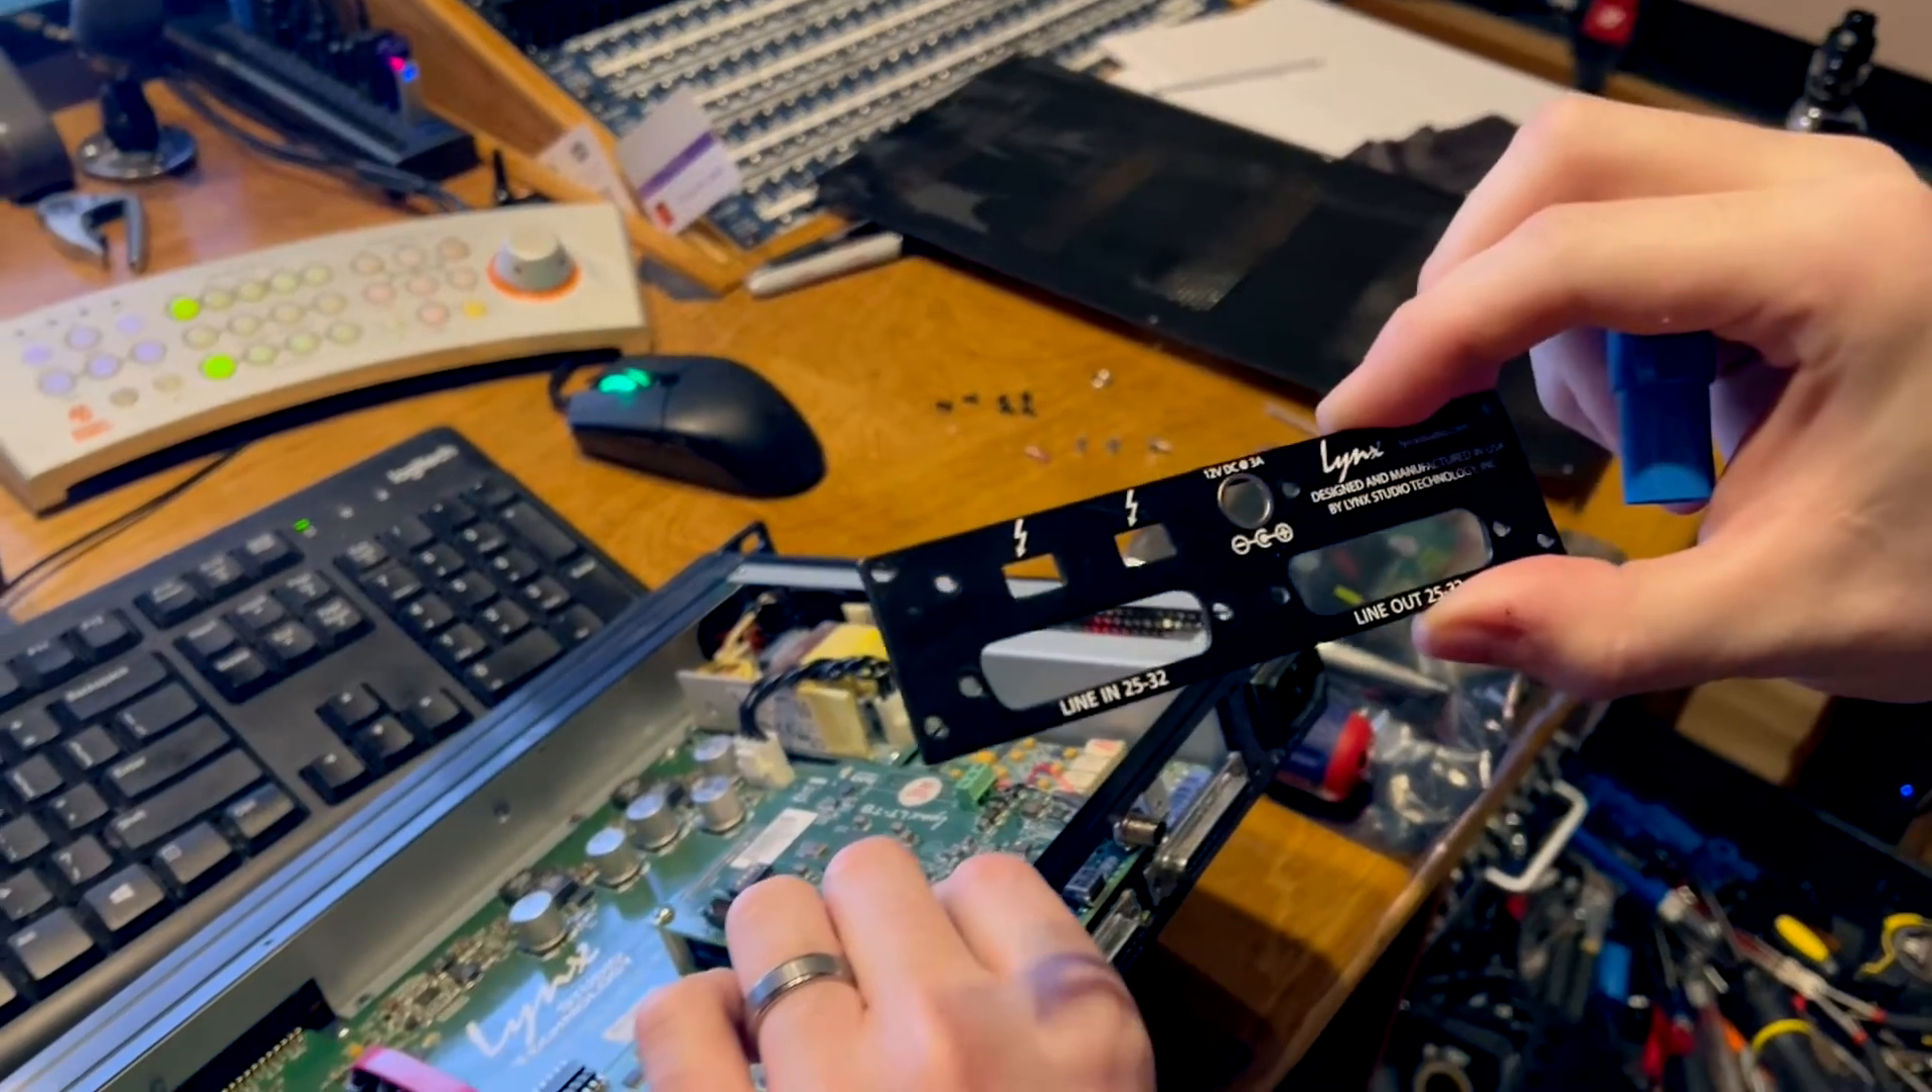Okay now you've got your plate removed.